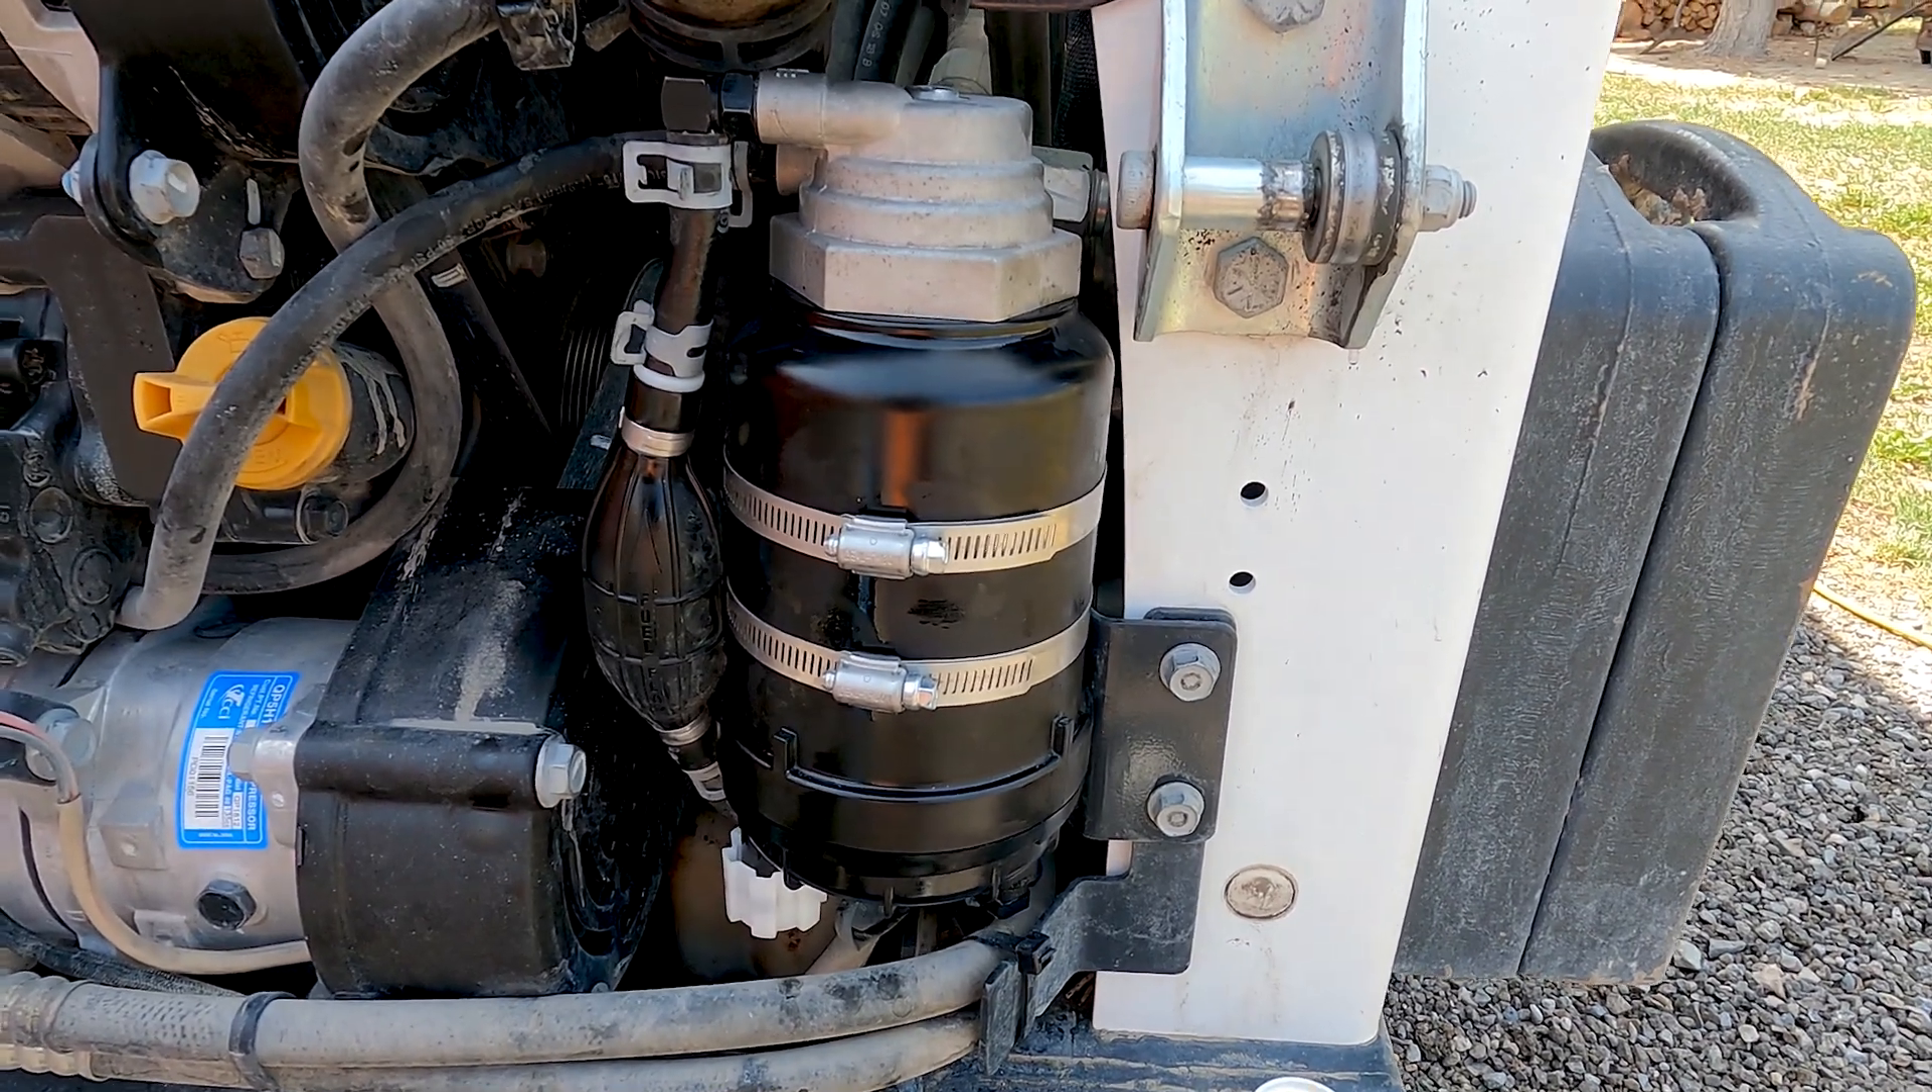So there's our new fuel filter installed.